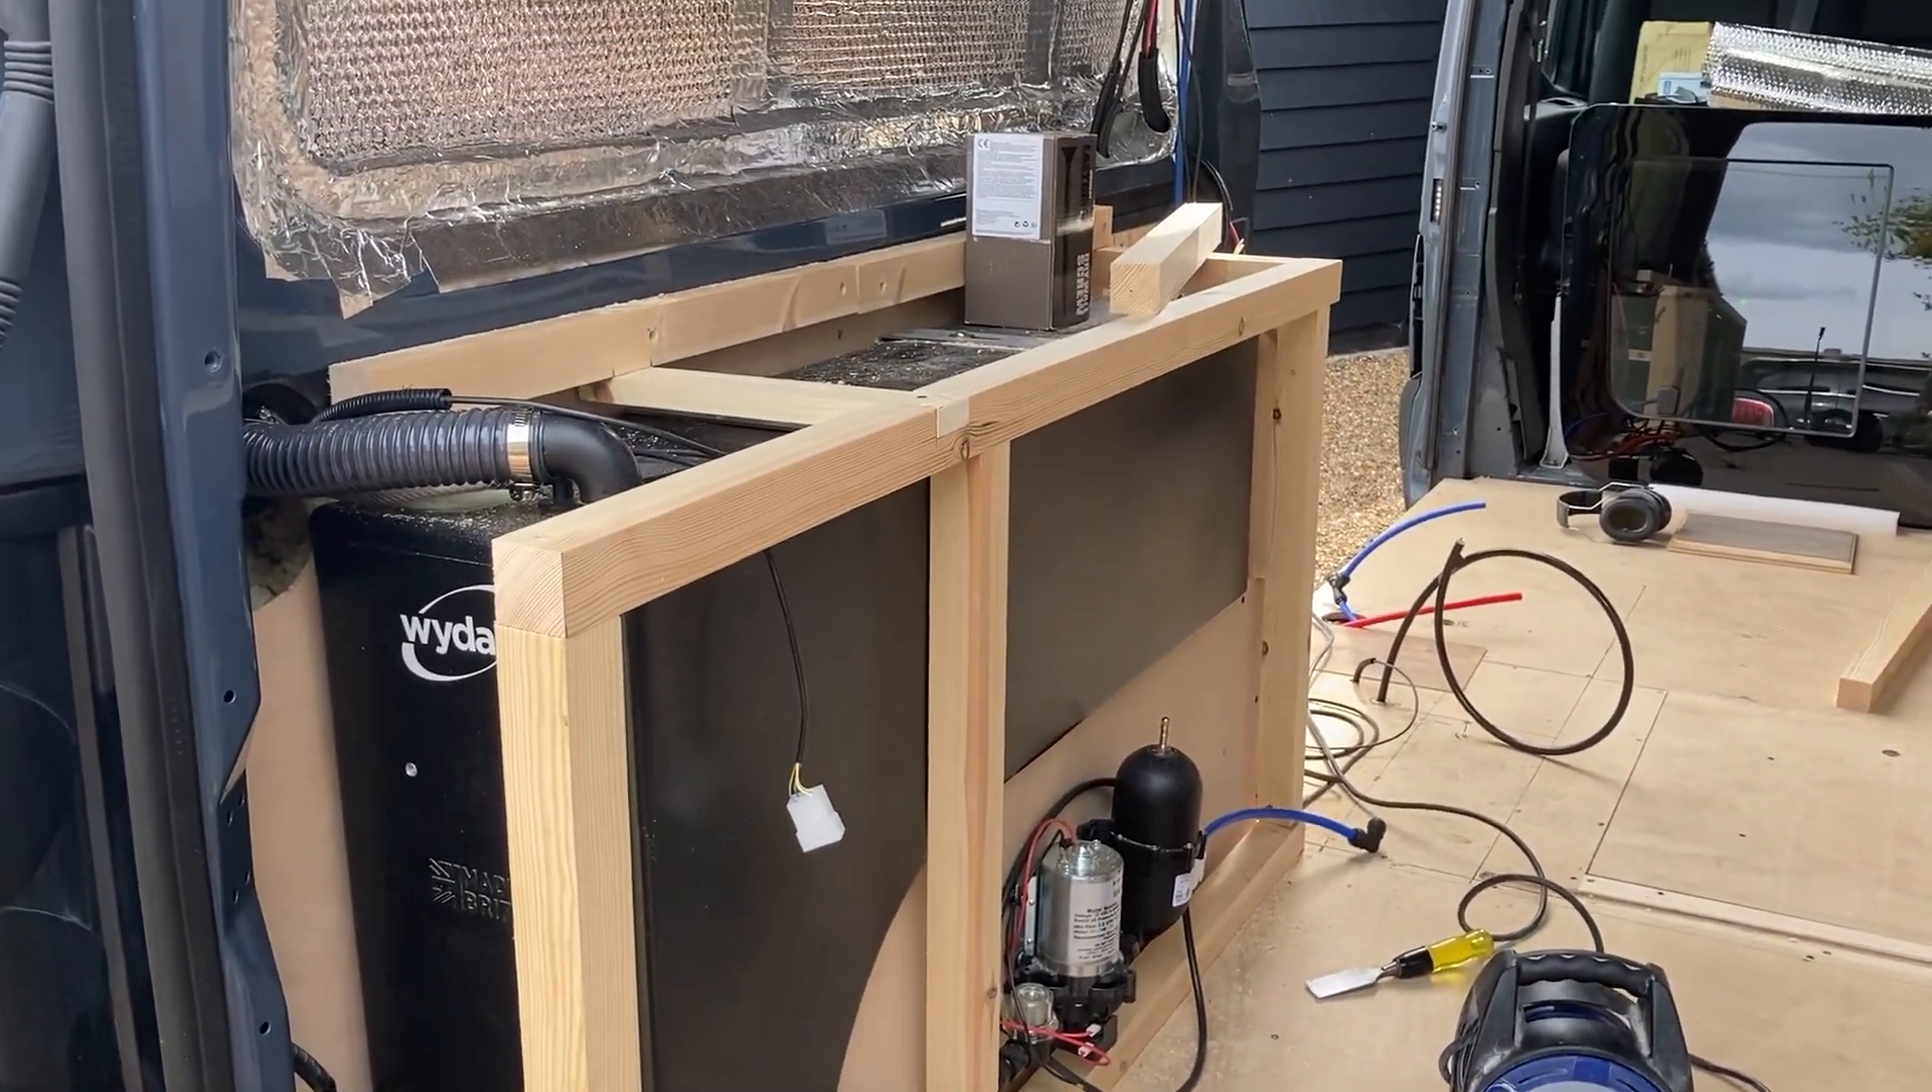On the other side I've now completed the framework for the bed.